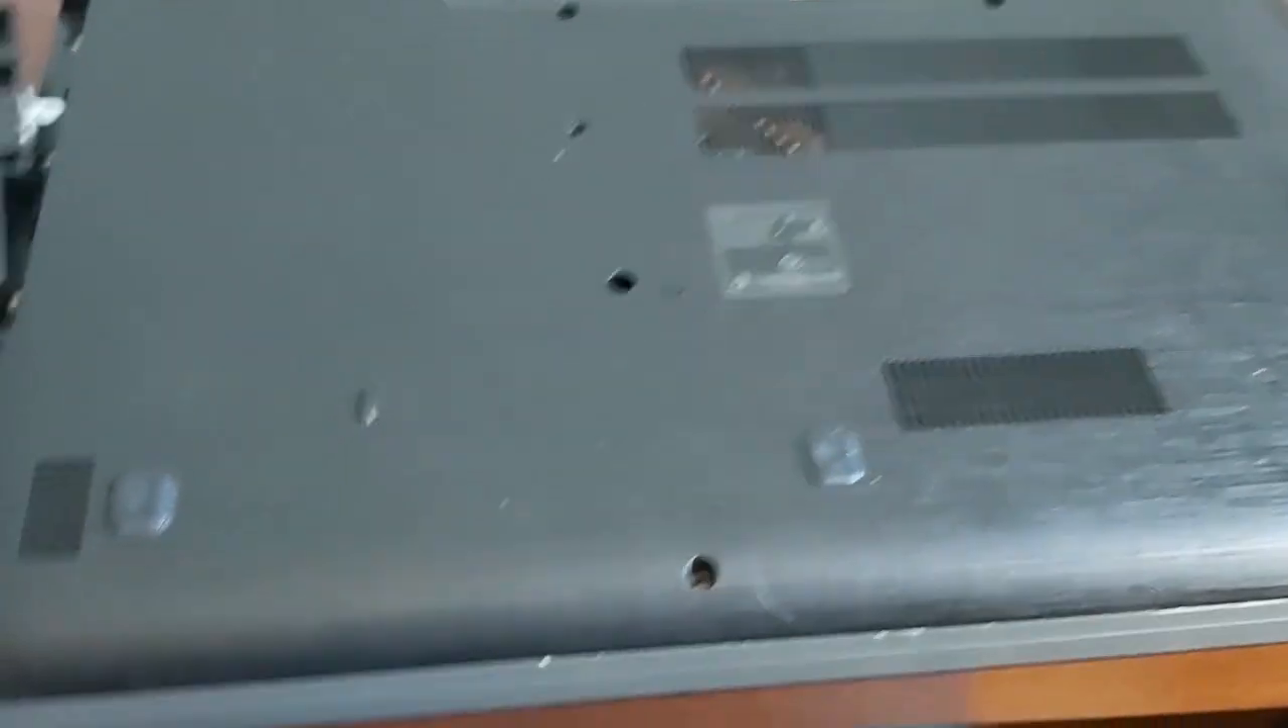So I've got the laptop cover back on.